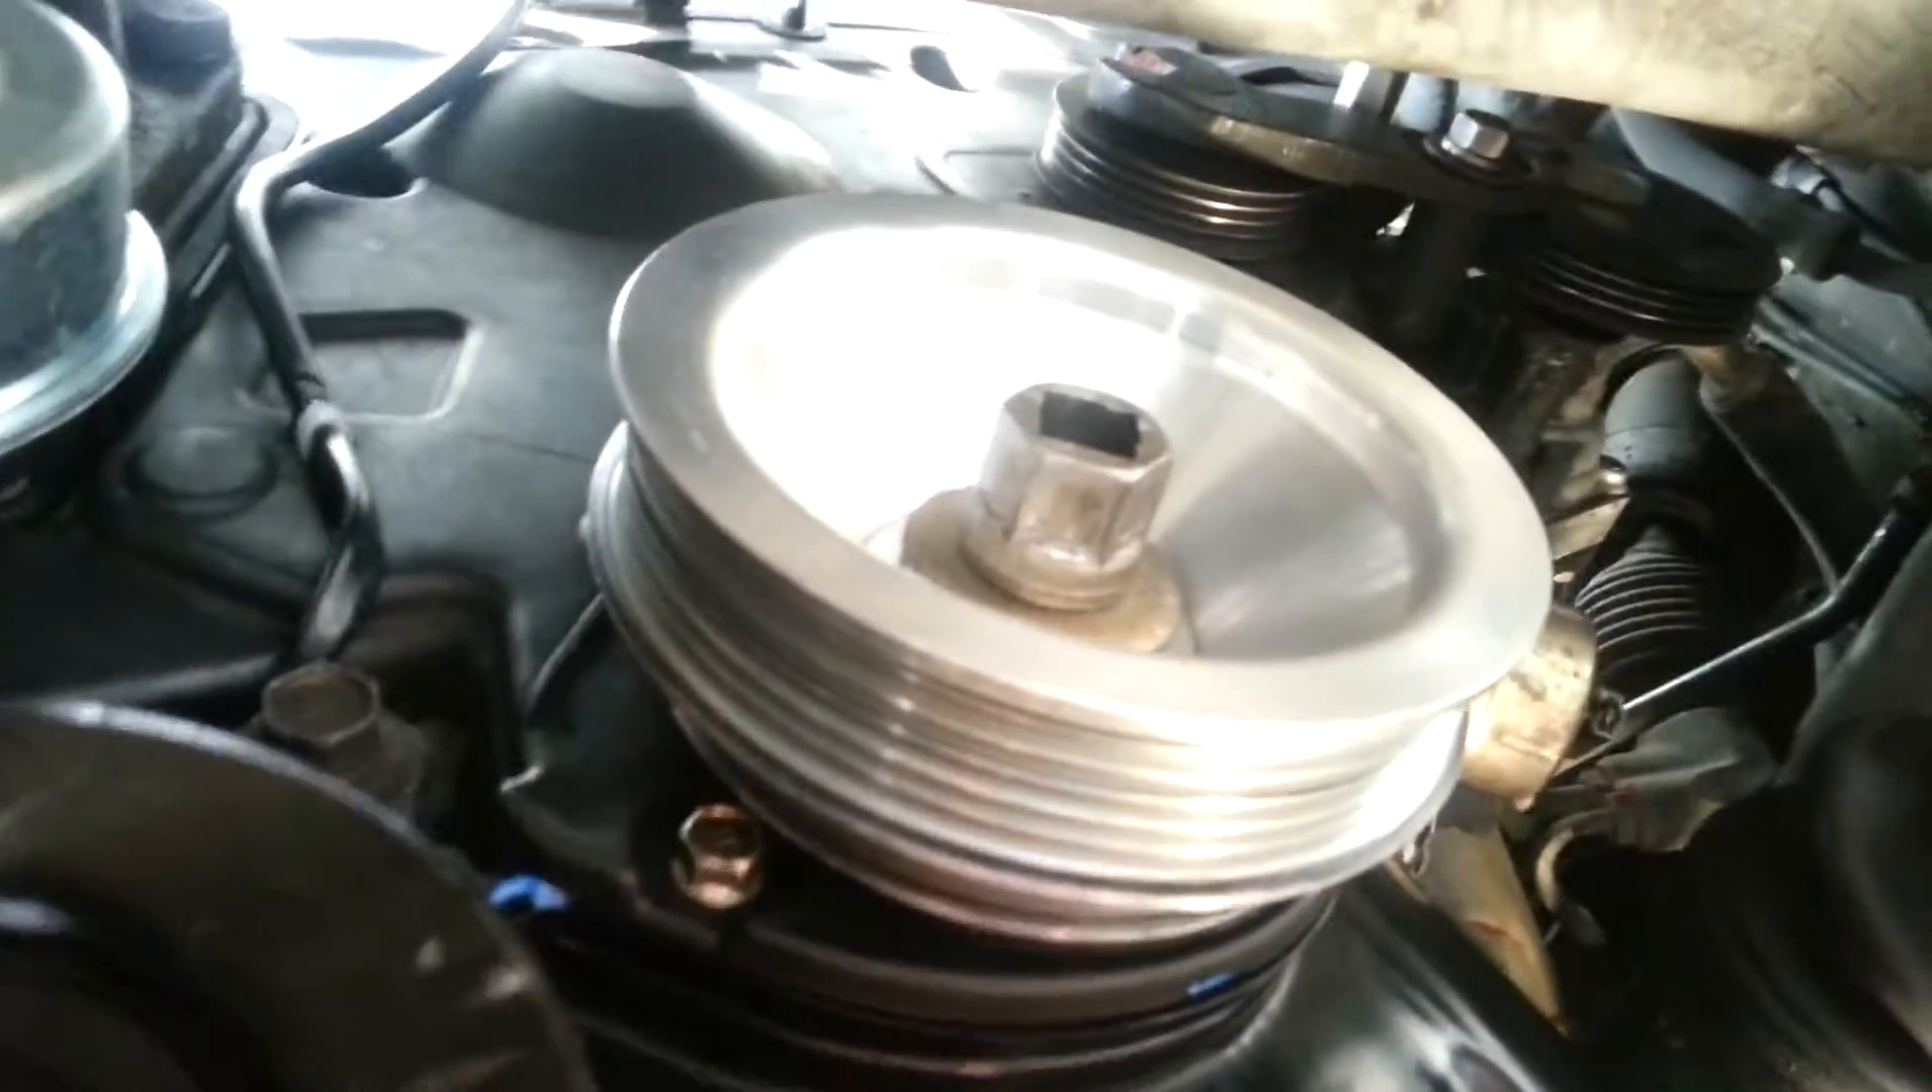Just a bottom view, I've got the crank pulley on. I haven't put the belts on.